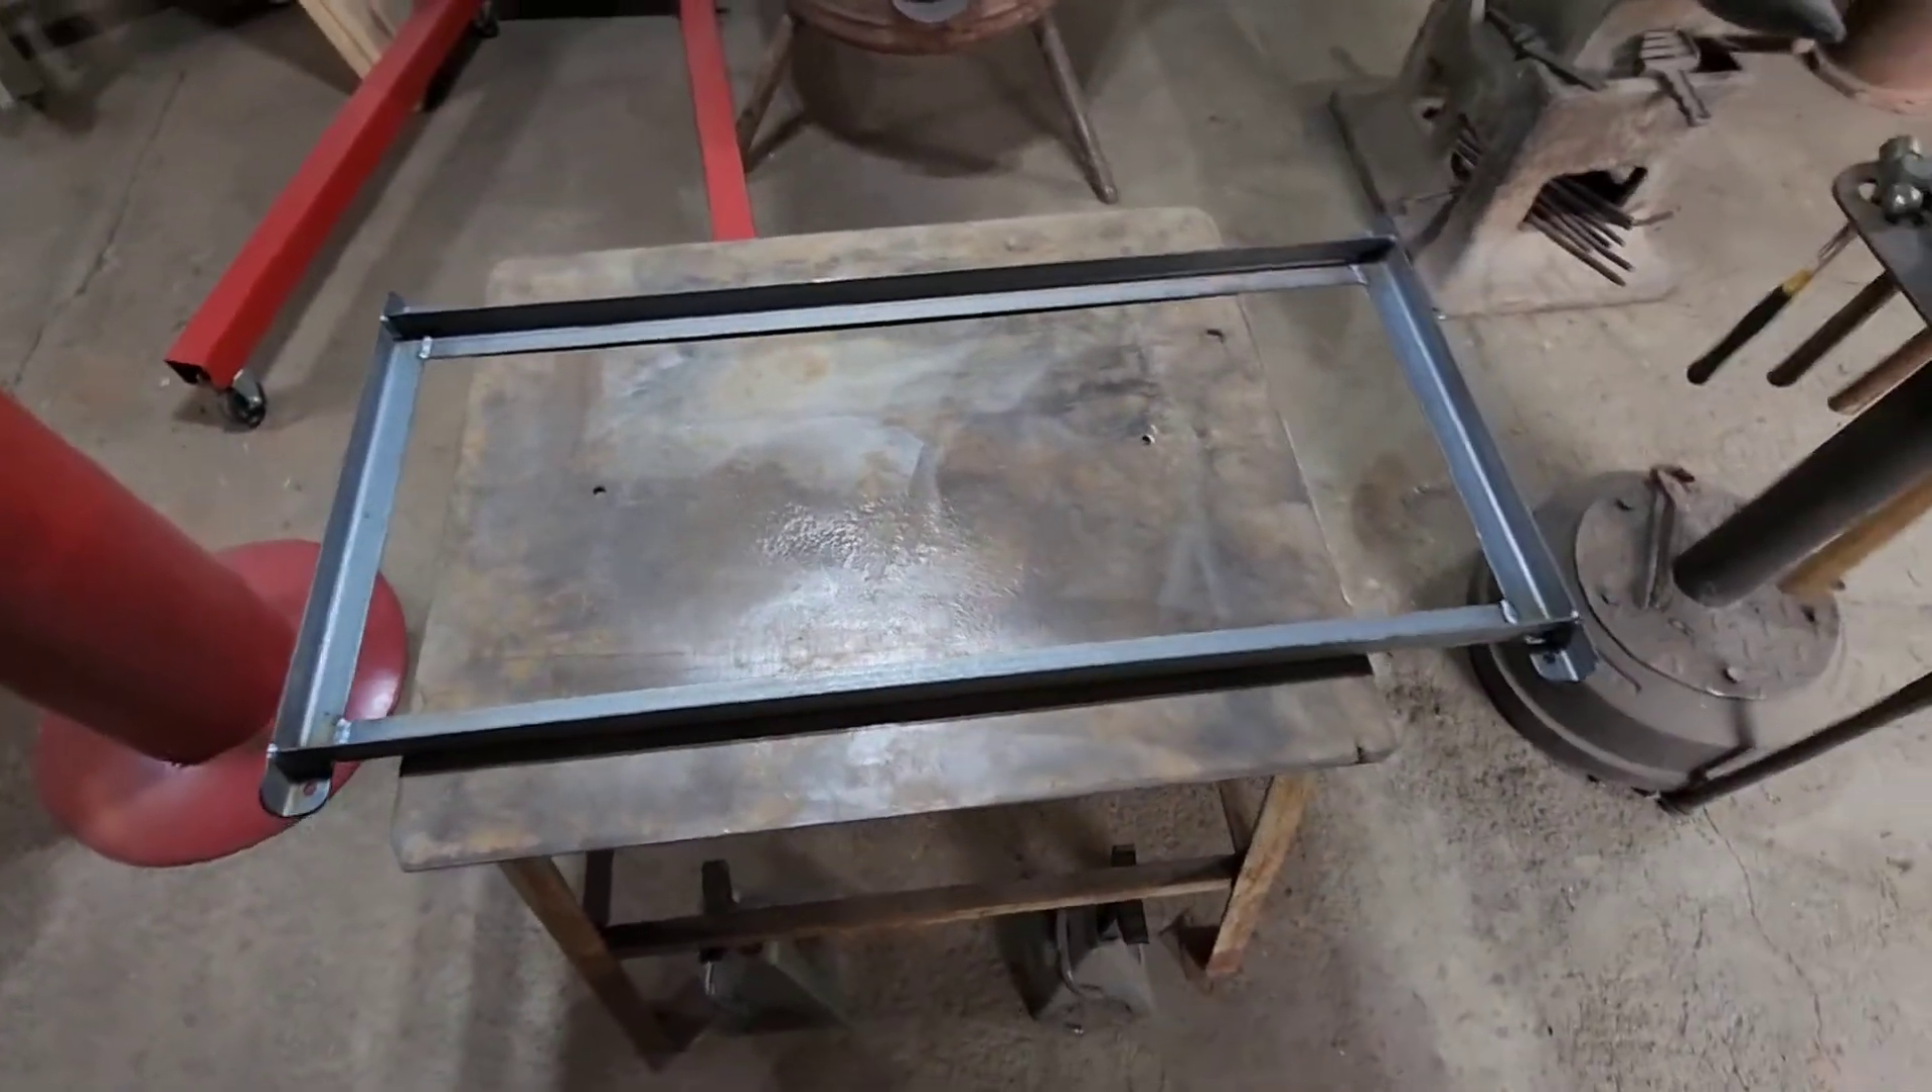Now, we're ready to put the wheels on this thing and then we'll be done.